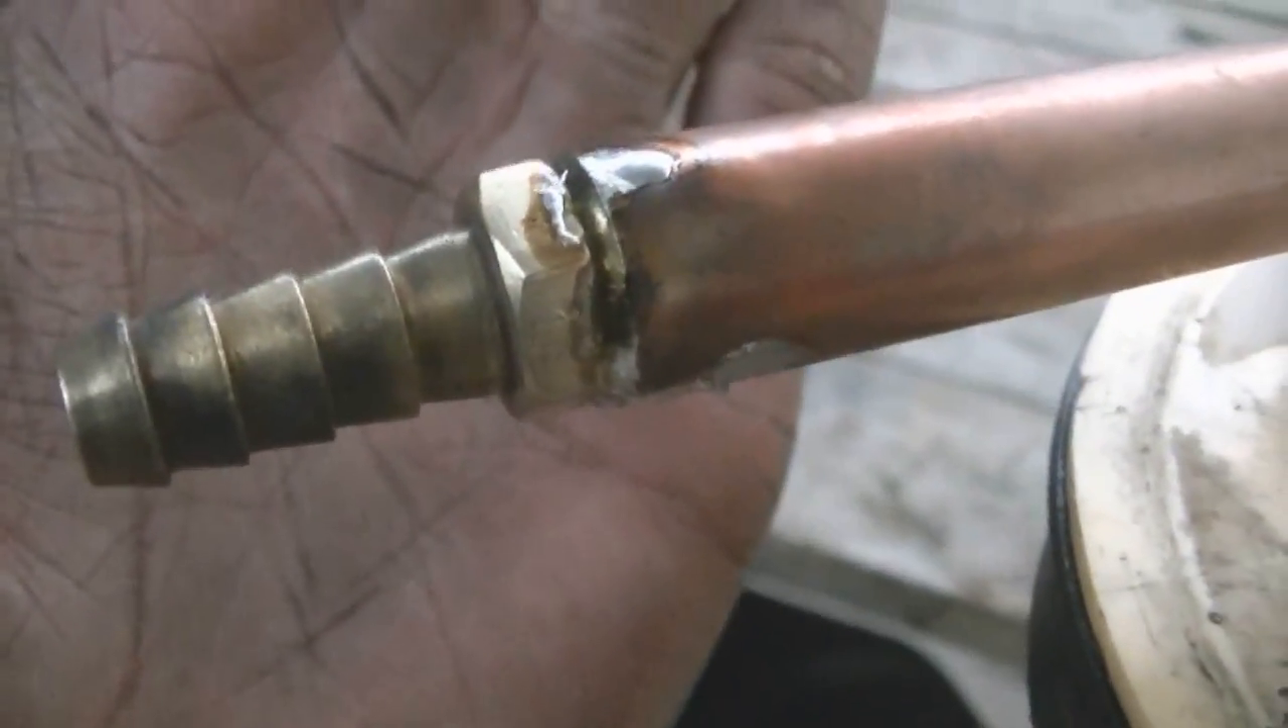I, uh, soldered a fitting onto the end of the half -inch, uh, copper pipe.